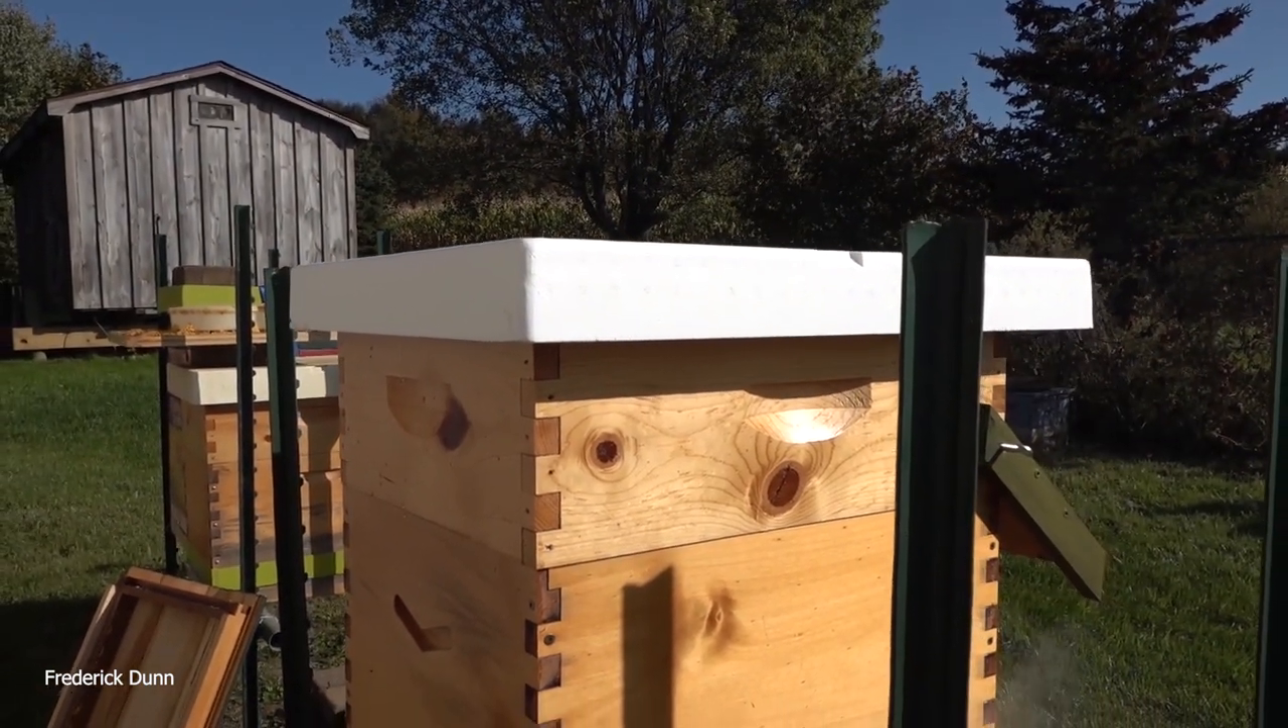This is from man lake so if you notice it overhangs the flow hive boxes a little bit.